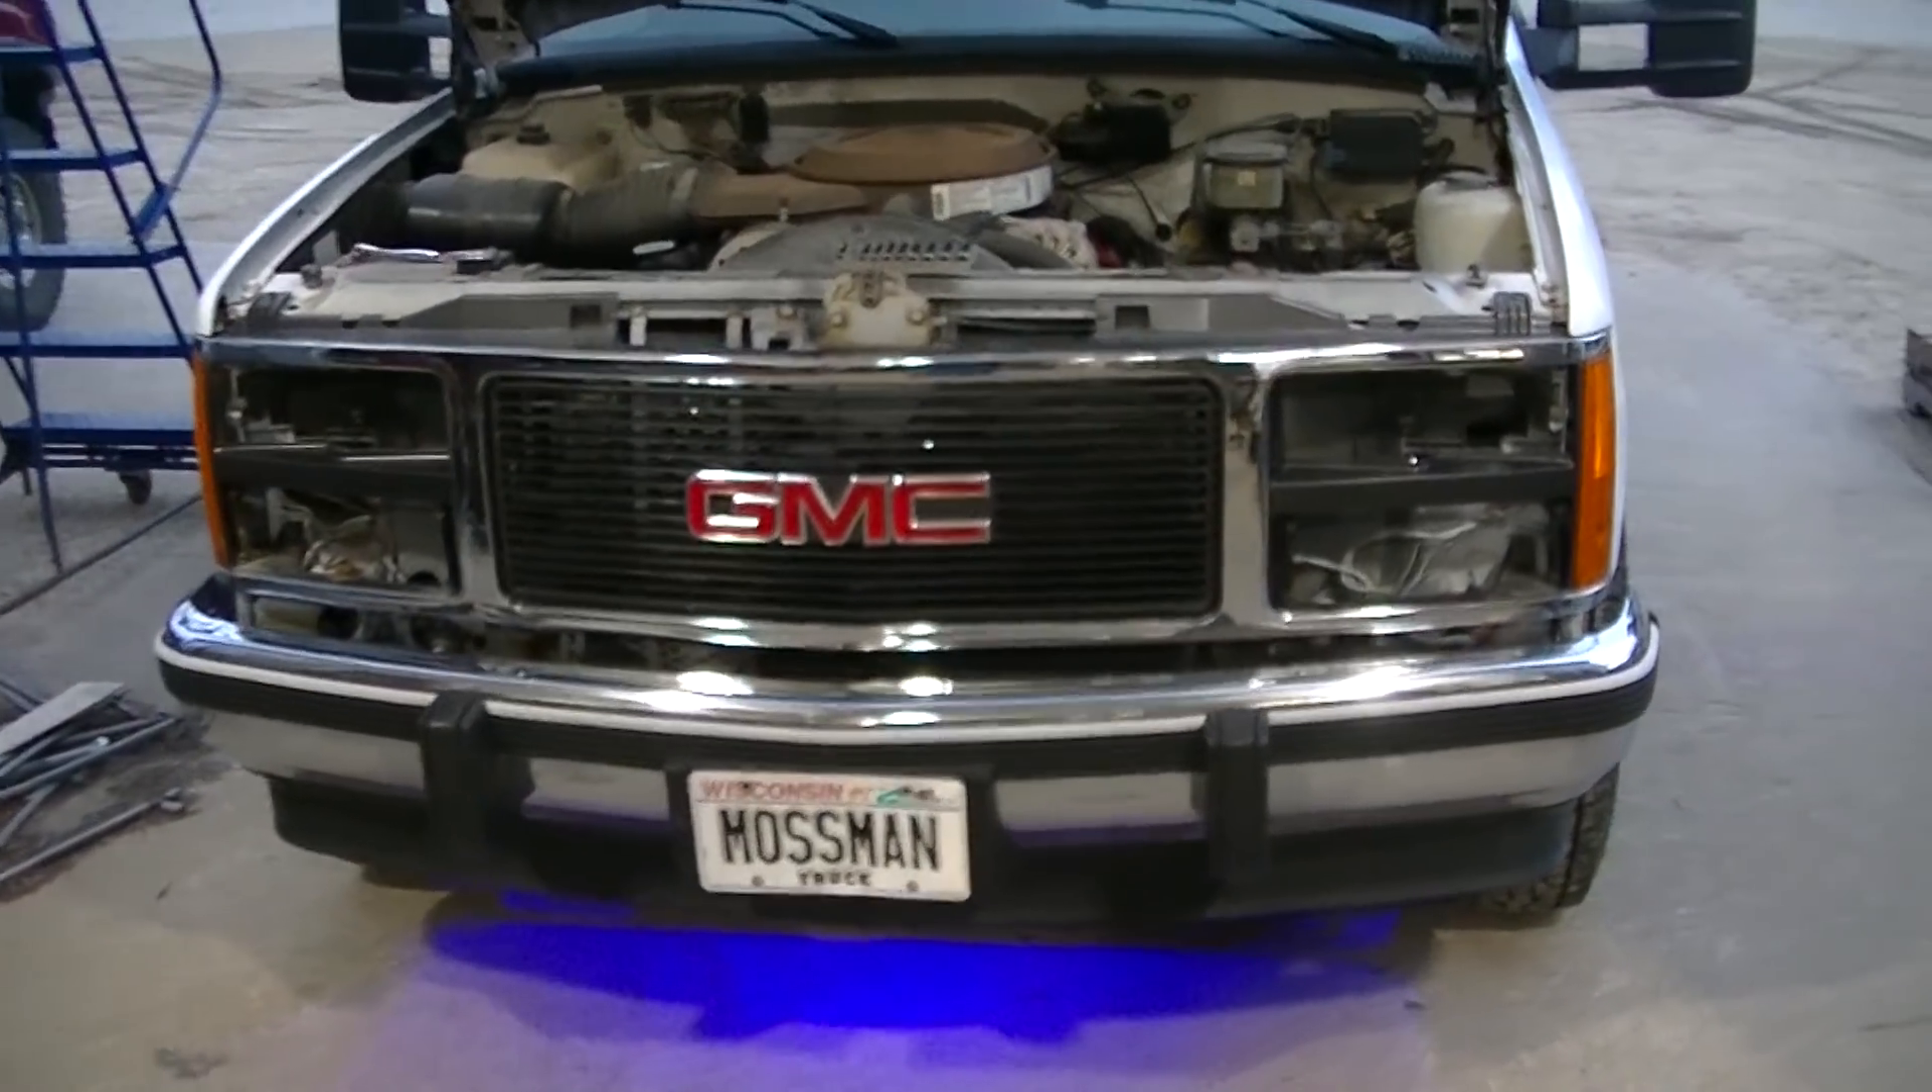Okay I got my parking lights removed headlights removed and it looks like there is one two three four five six mounting points on this grill.